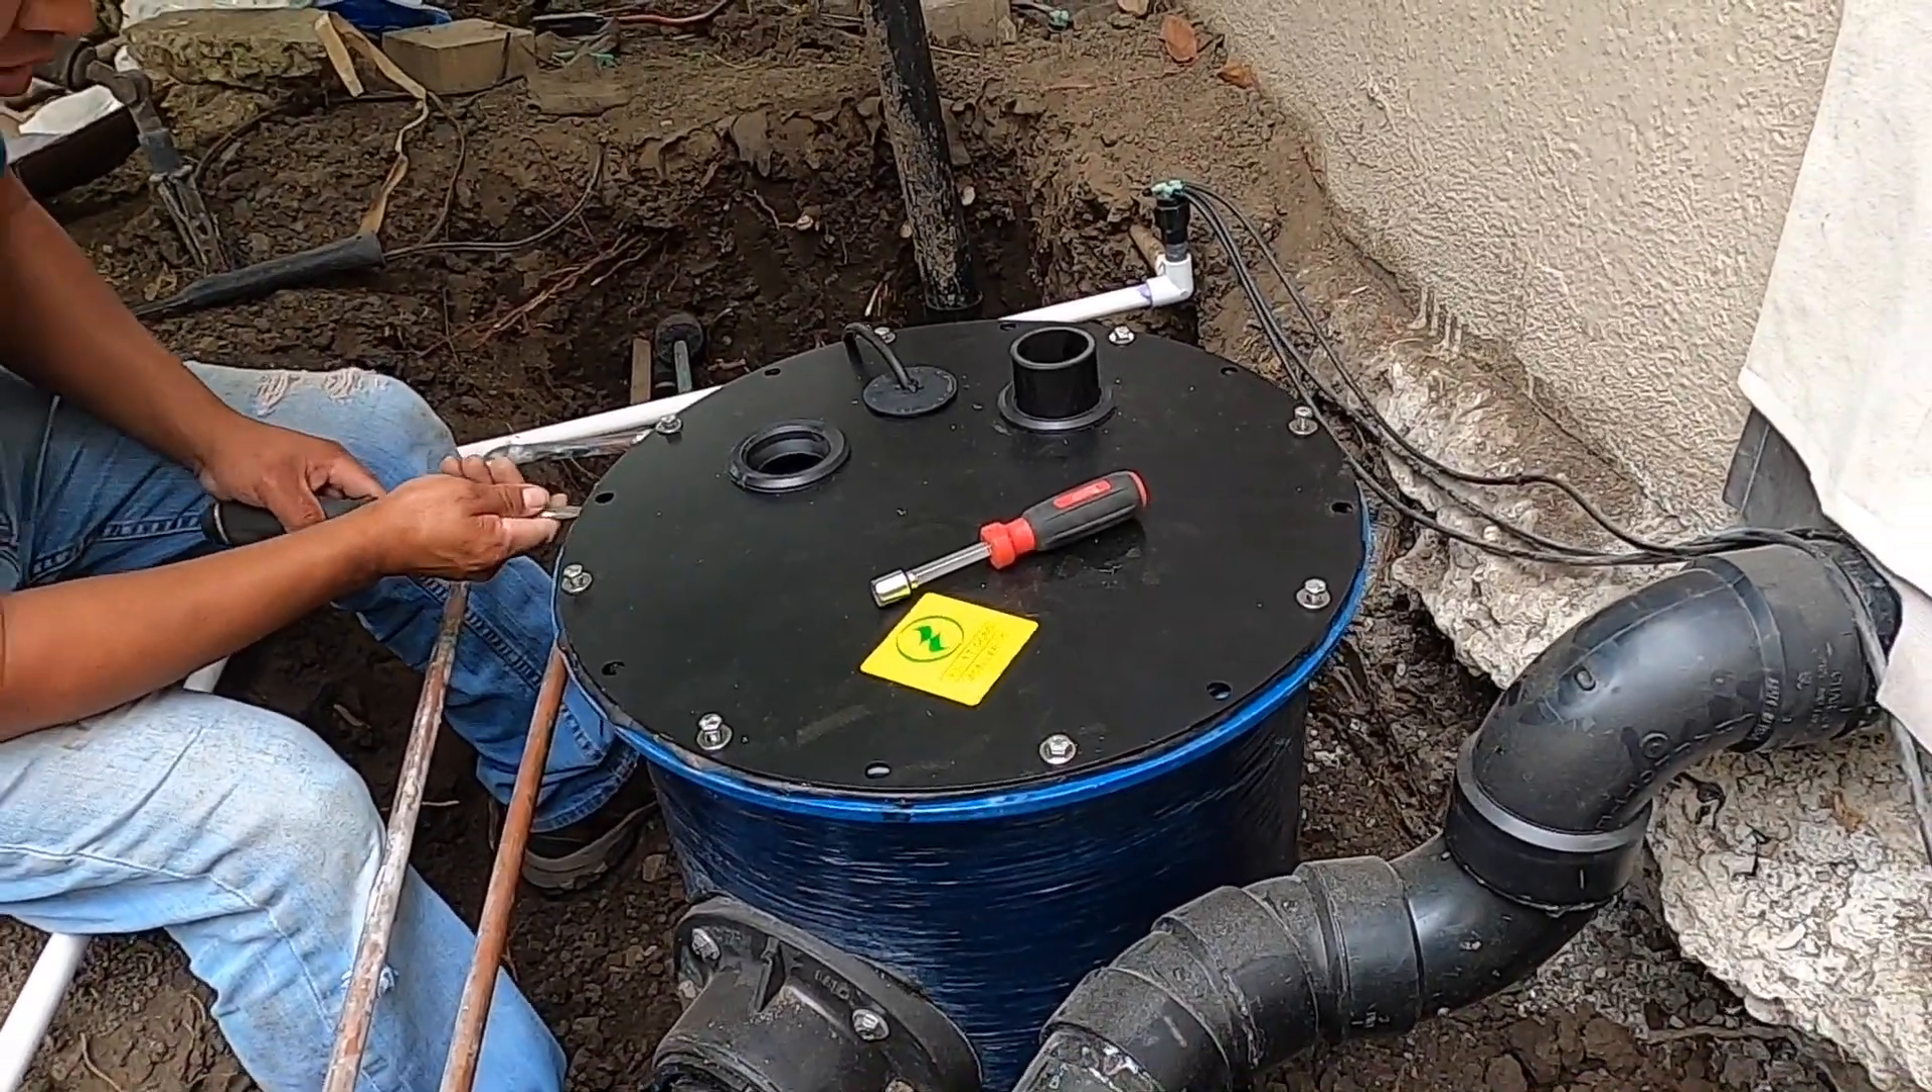Okay, so now we've got the lid on with the discharge pipe, ABS coming out right there.